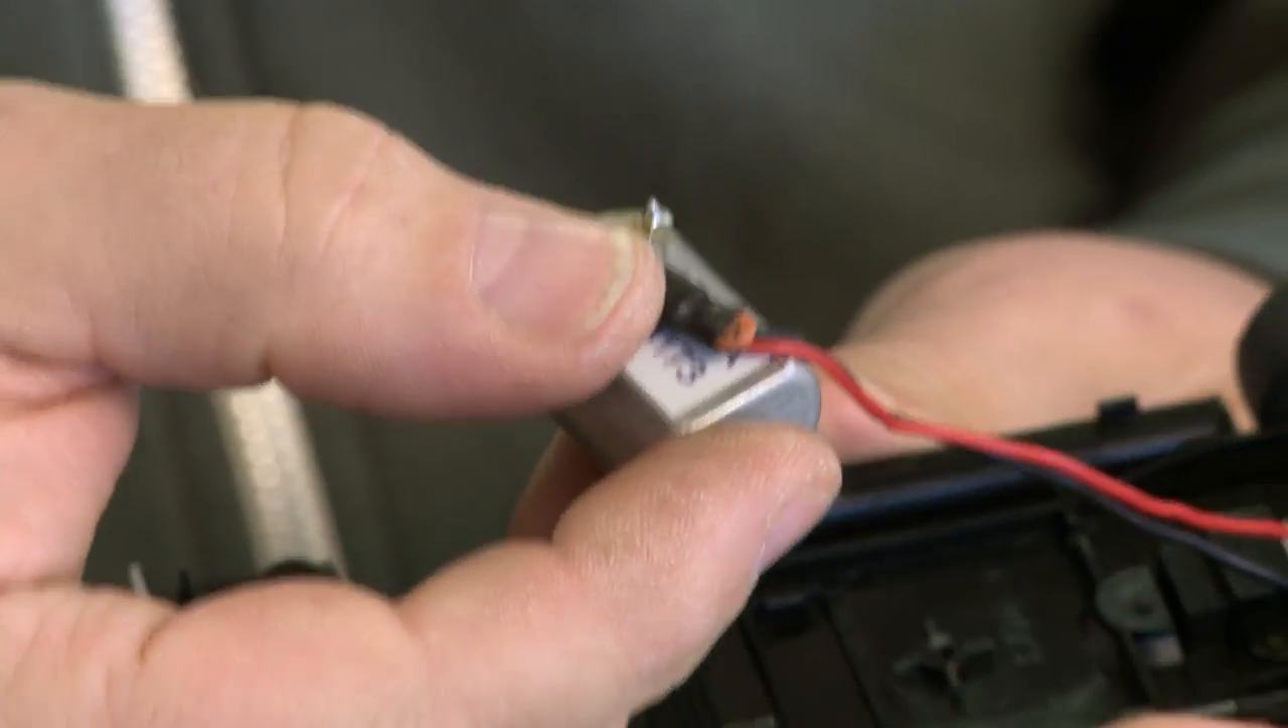So now I've got the motor out. It's still connected to the car but it's removed from the chassis.